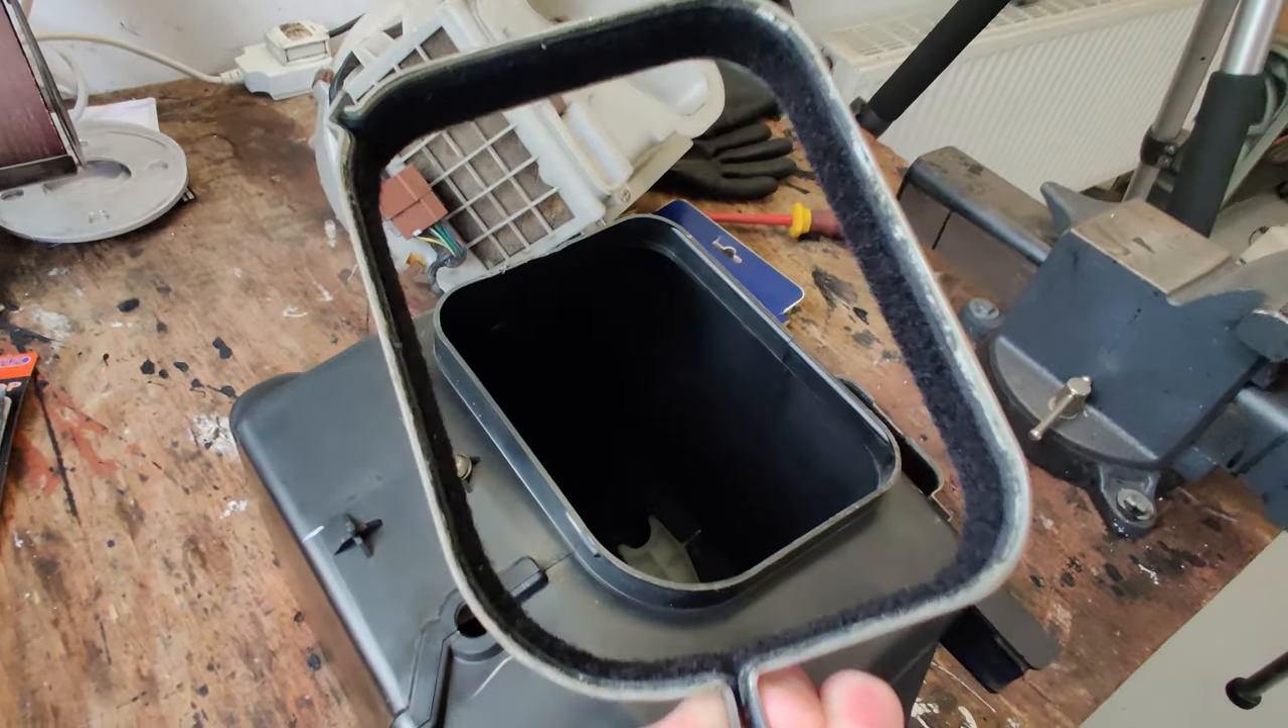So the new gasket is now done and in place.